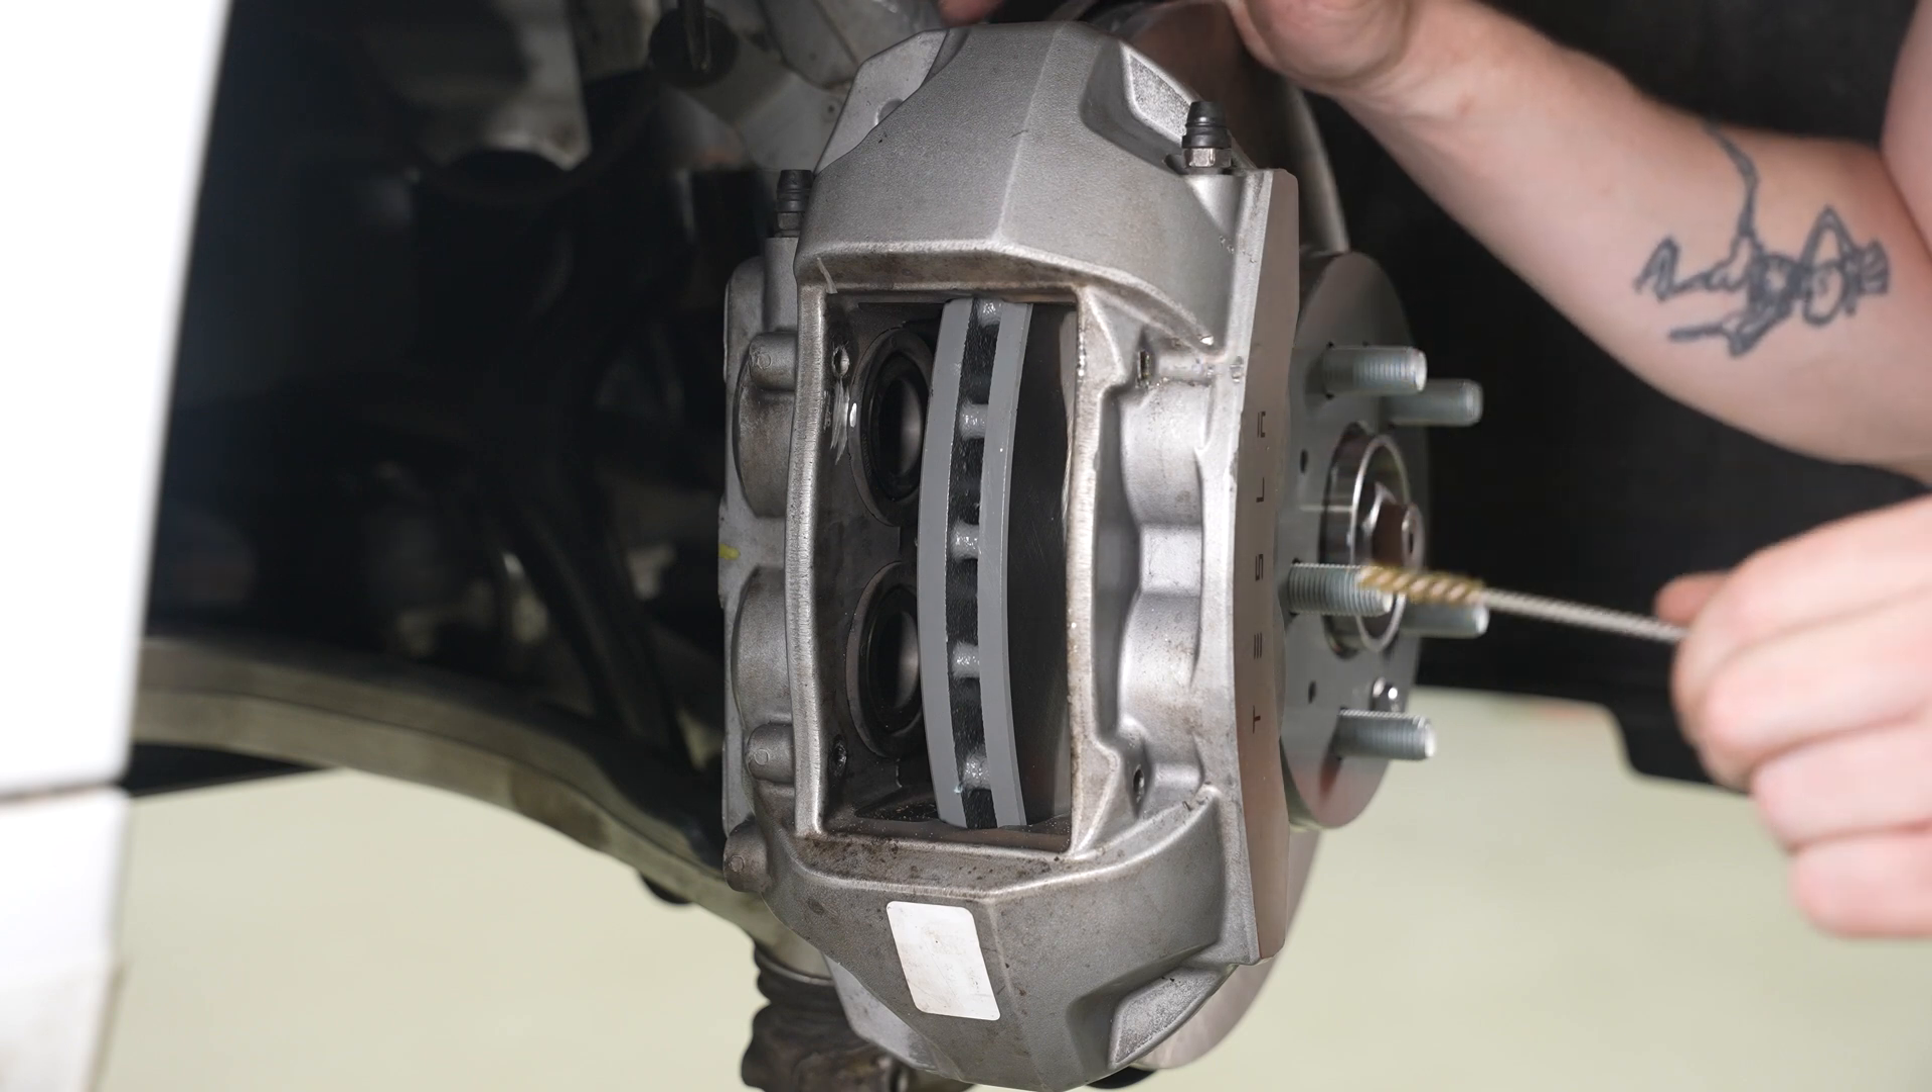Now we have our caliper installed so we don't run into the same issue of not being able to get the pins out.